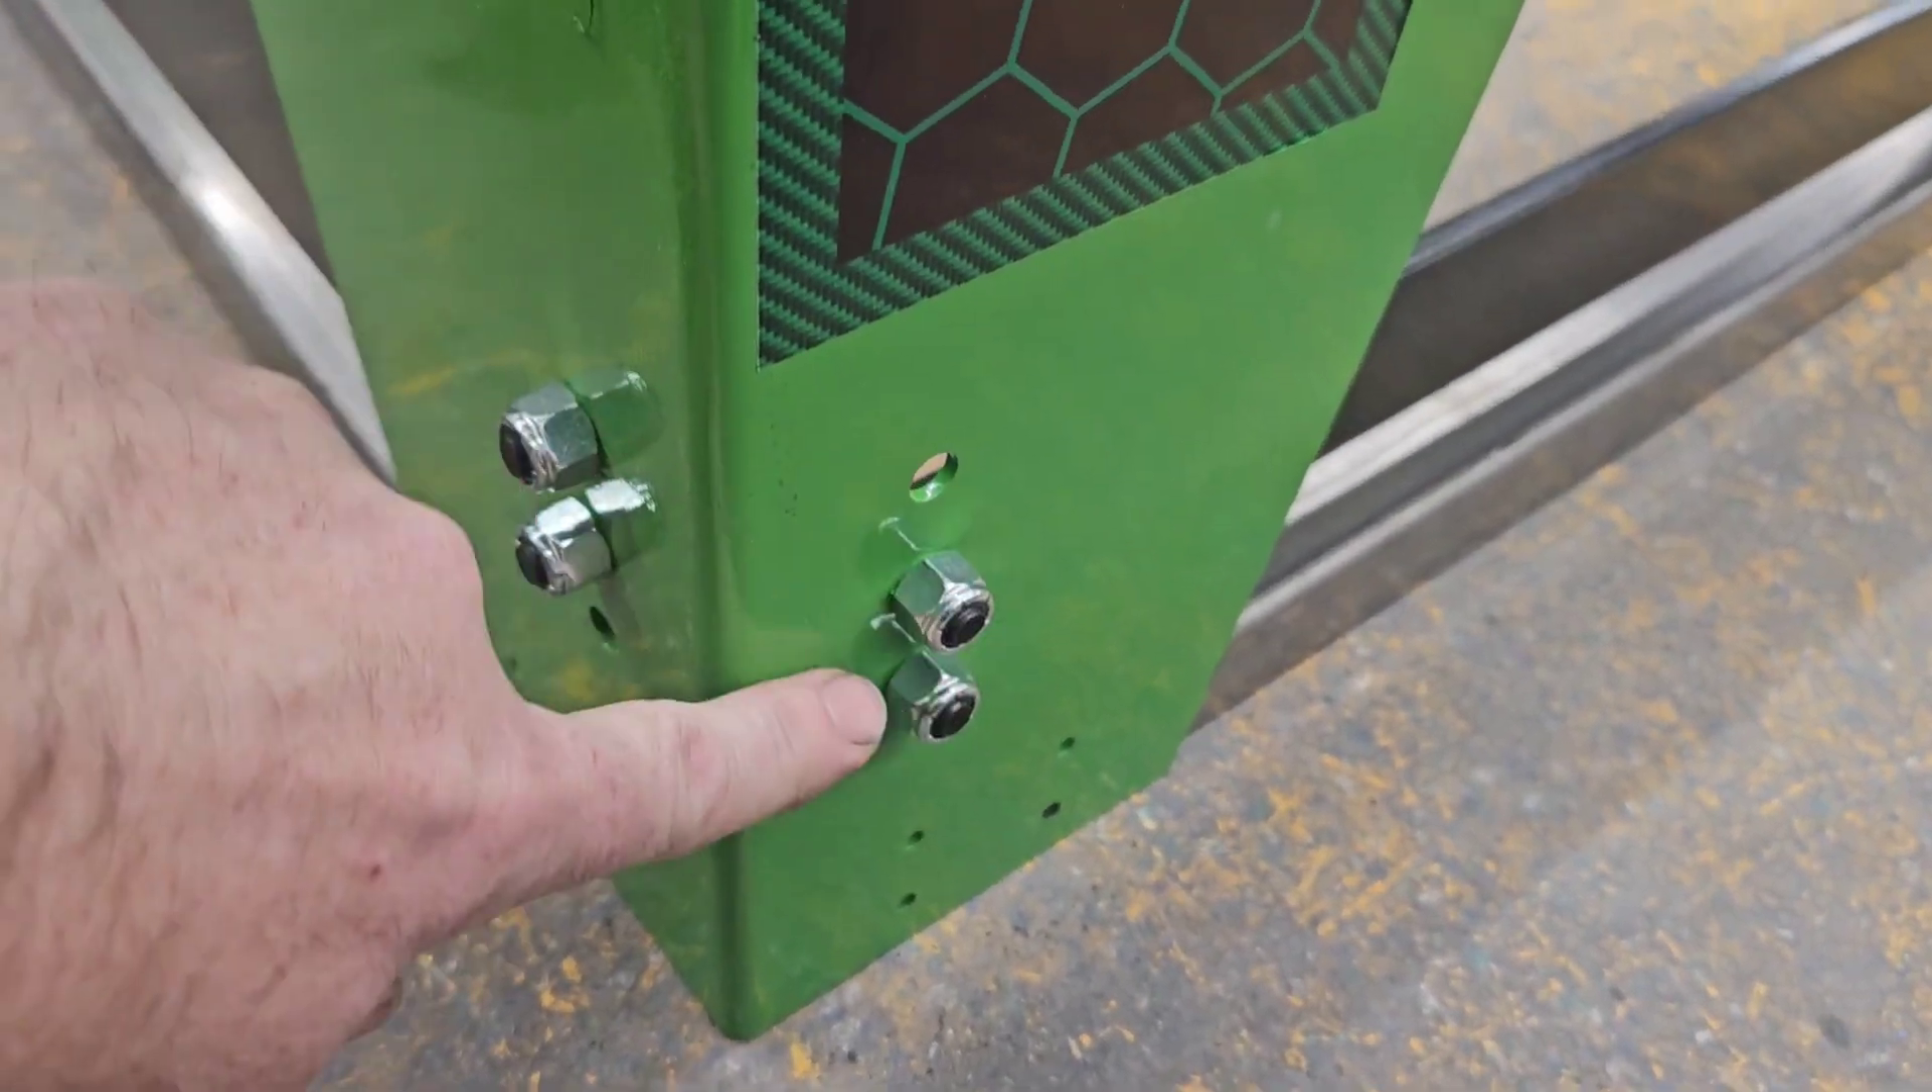I got these mounted so the holes on the front are the lower two and the holes on the sides are the upper two.